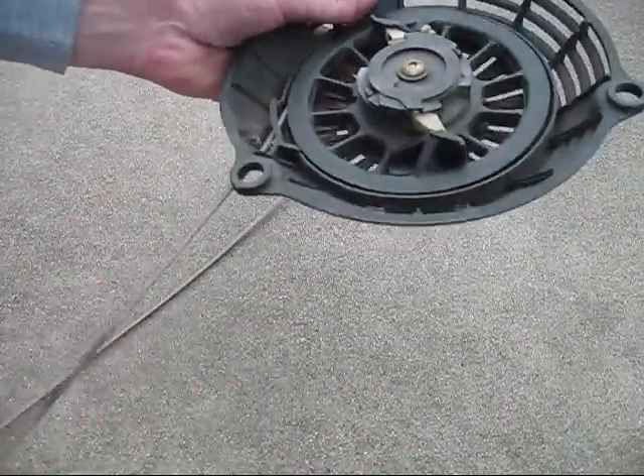Alright, so now we've got the recoil off.